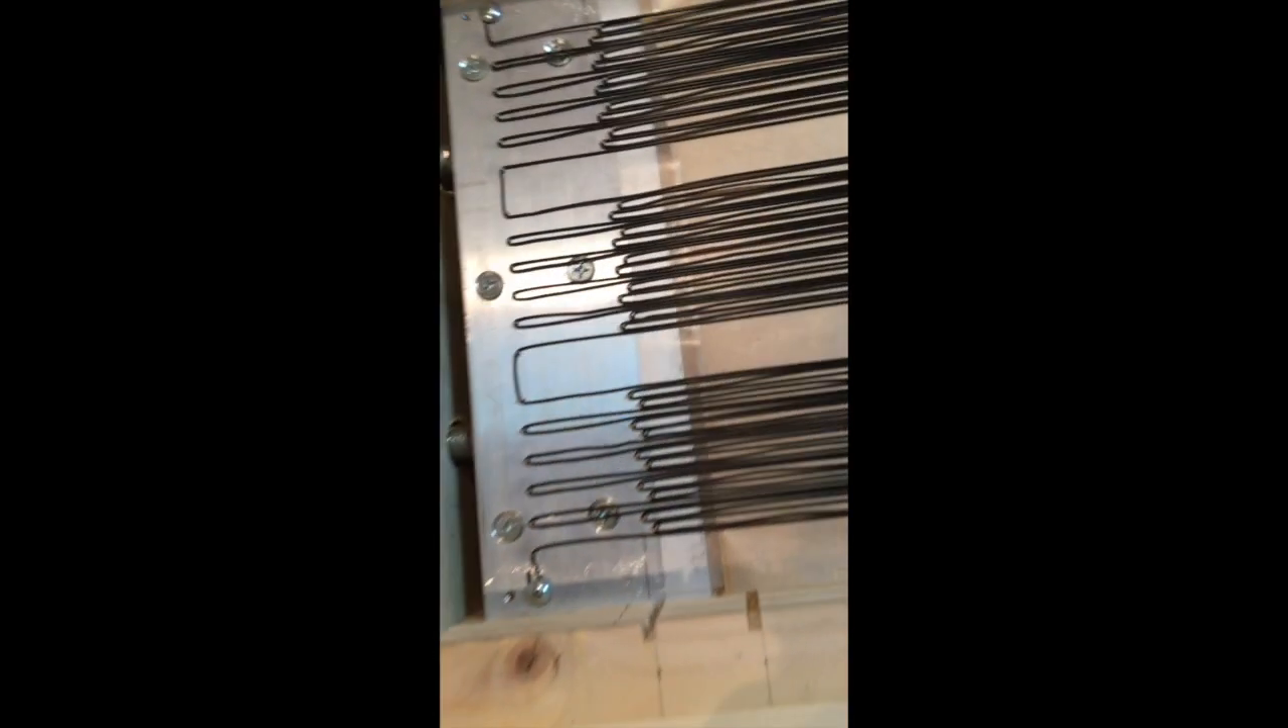Okay the wires are all strung up on the jig now as you can see they're strung around the pins and uh you know it's just hand tension on the wire.